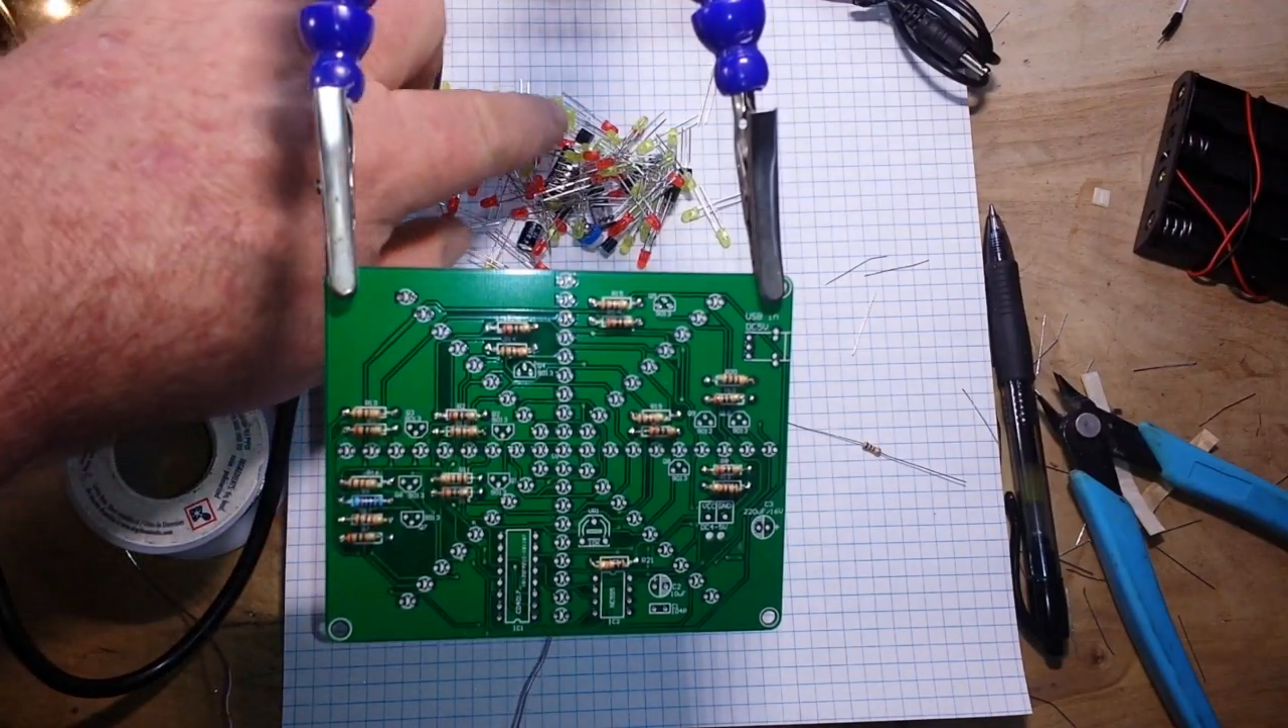So, we've got our resistors in.